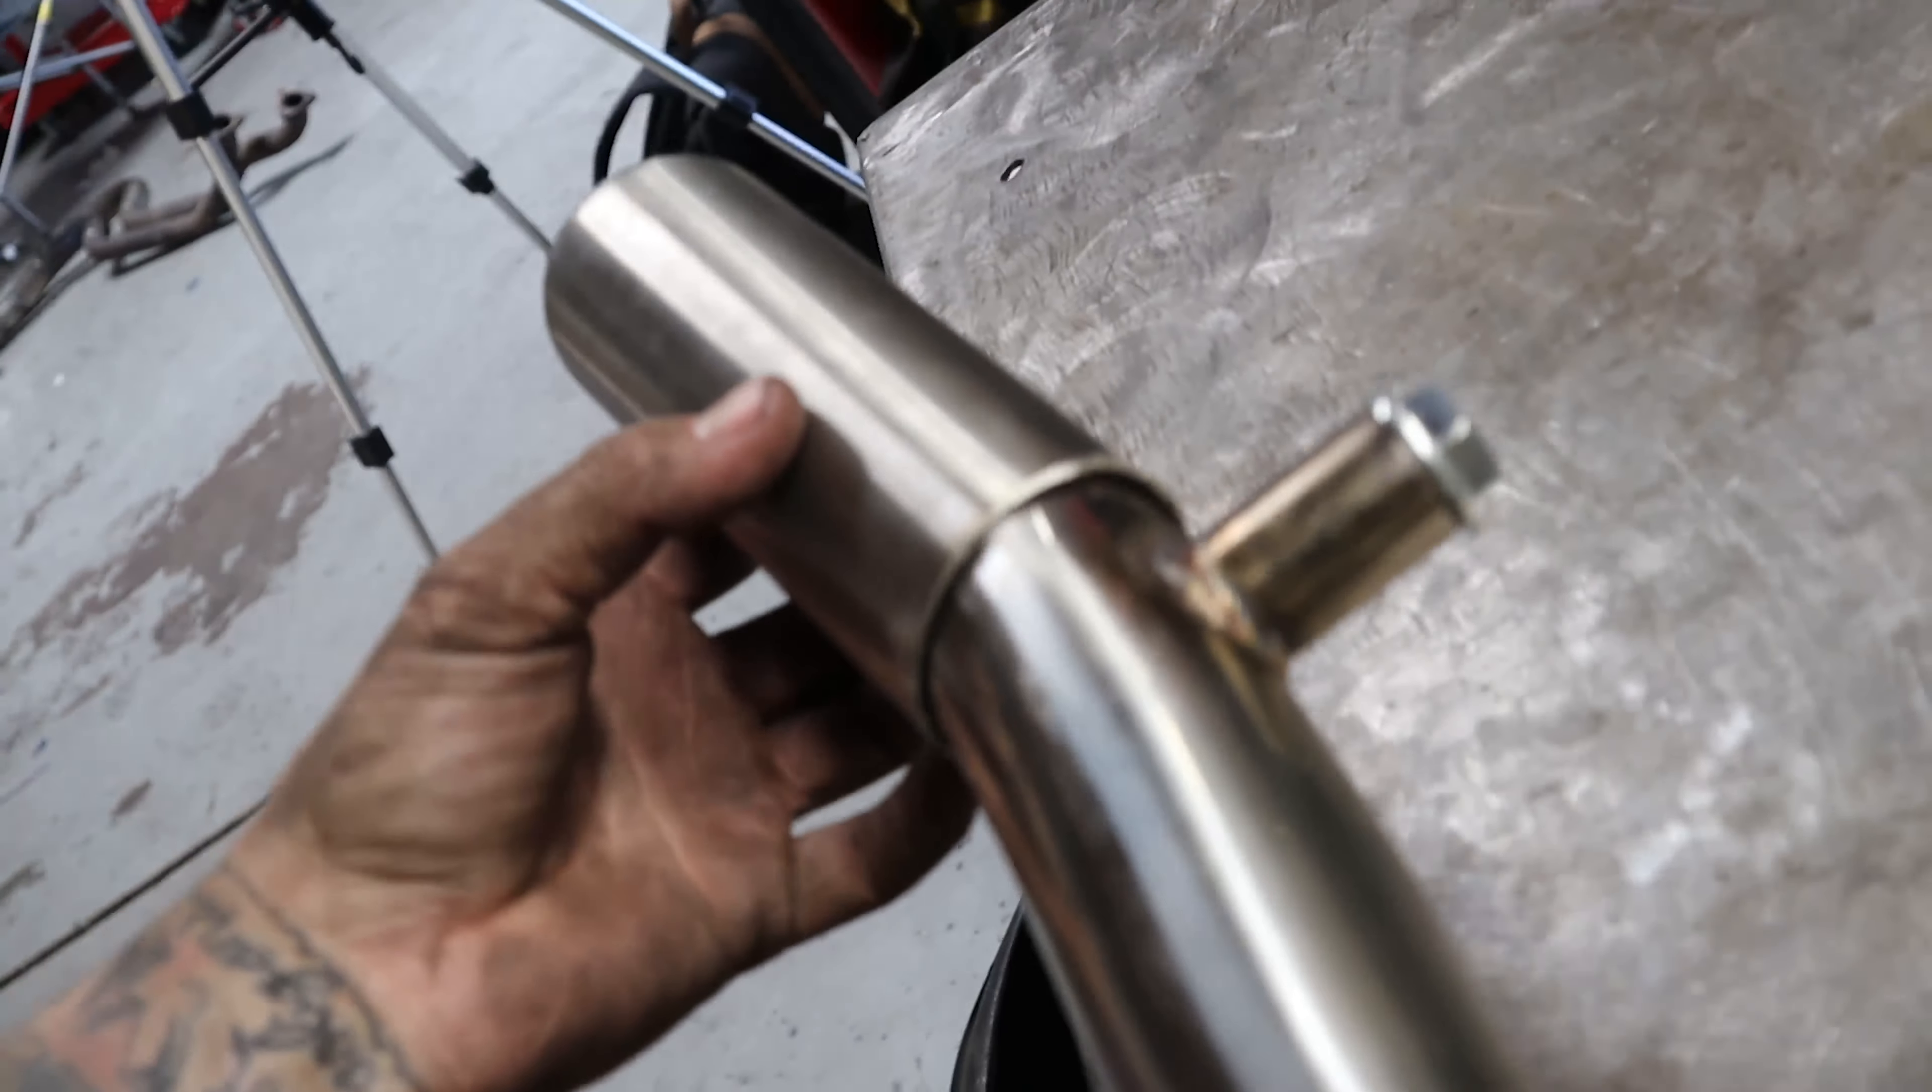All right so the two and a quarter inch pipe that i bought for the exhaust is slightly larger than the header end after cutting the flange off.